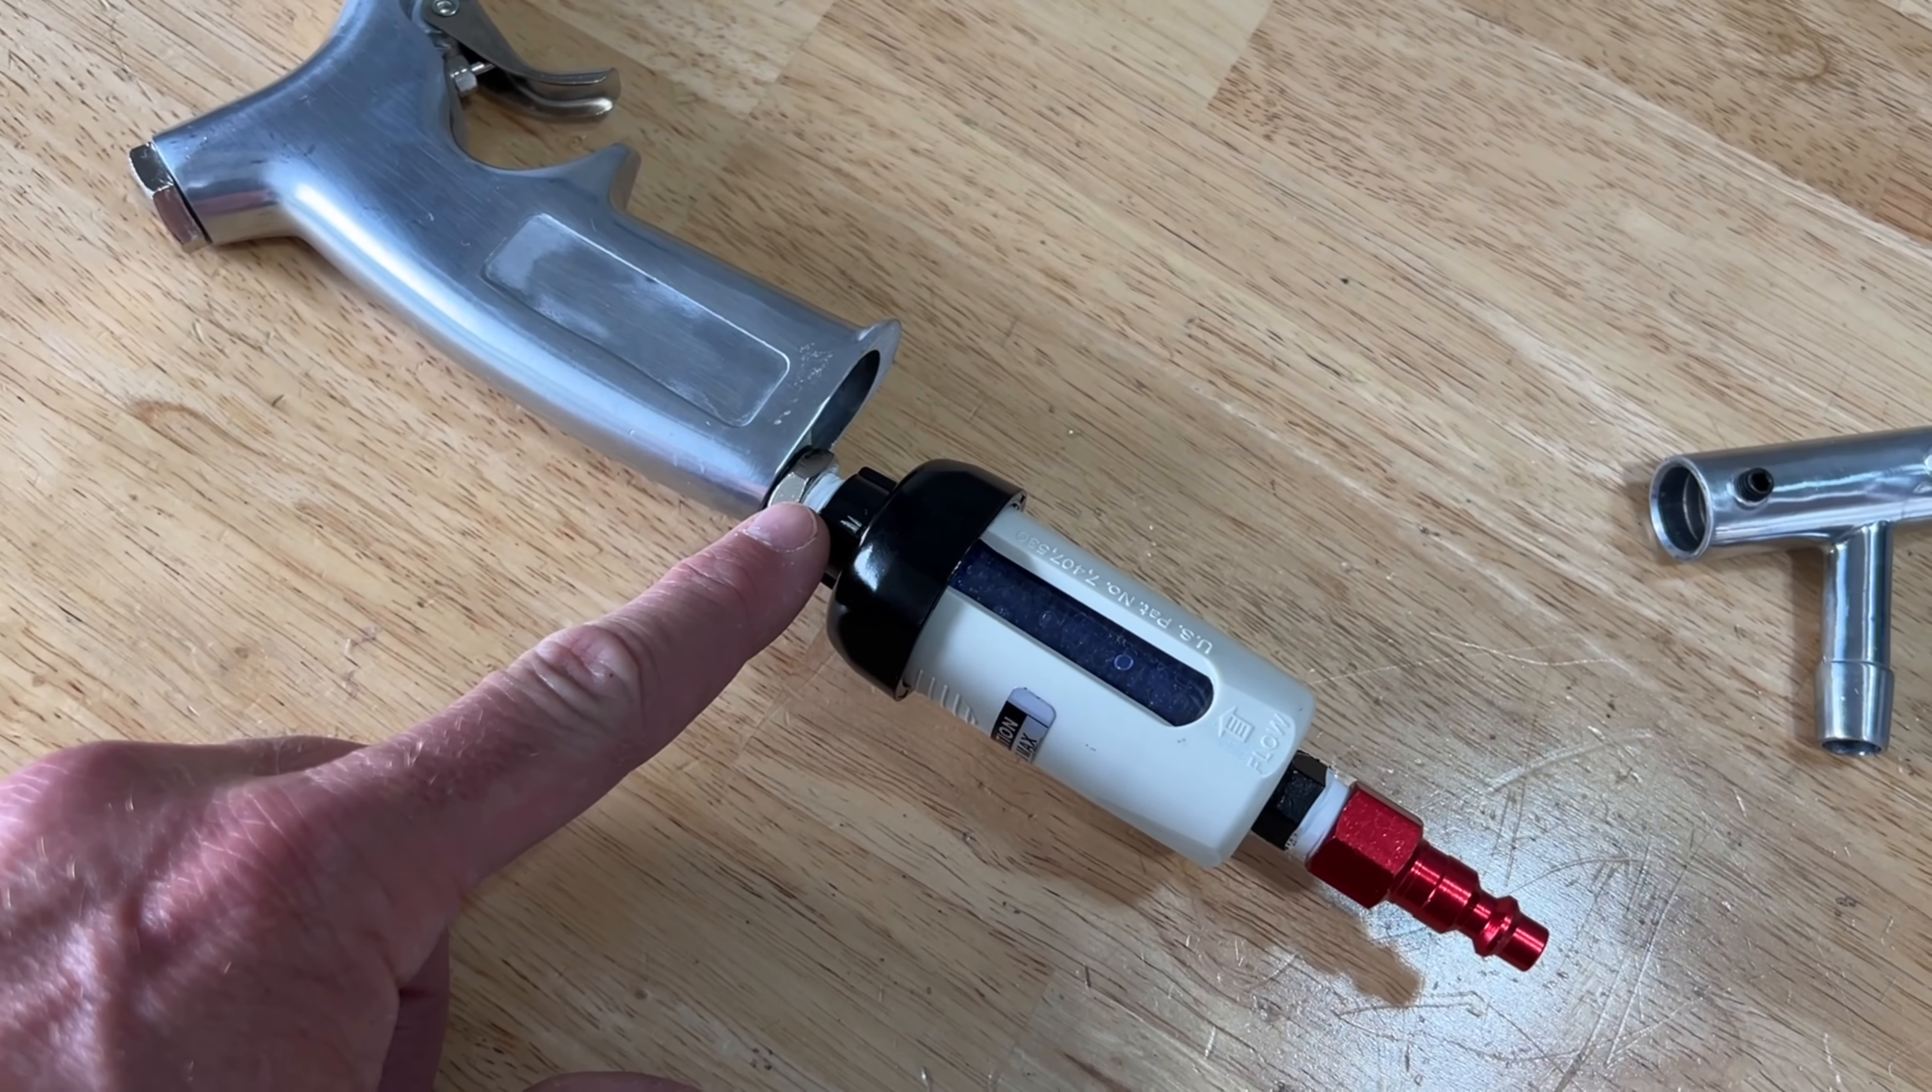Over here I went ahead and I hooked up my water separator here I just used some thread tape screwed this onto the bottom nipple of the gun which was already included.